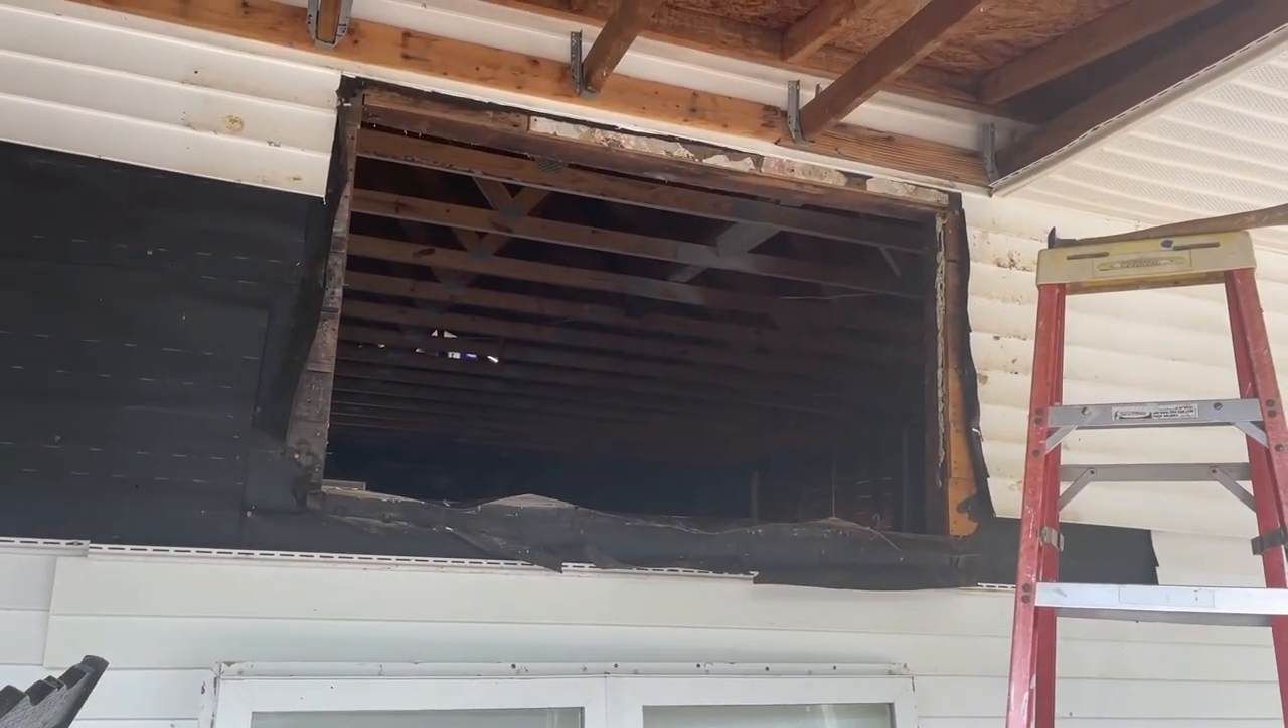Well, I forgot to turn the camera on when Chris got back, but we just basically pried the last couple of nails out, and the window came right out.